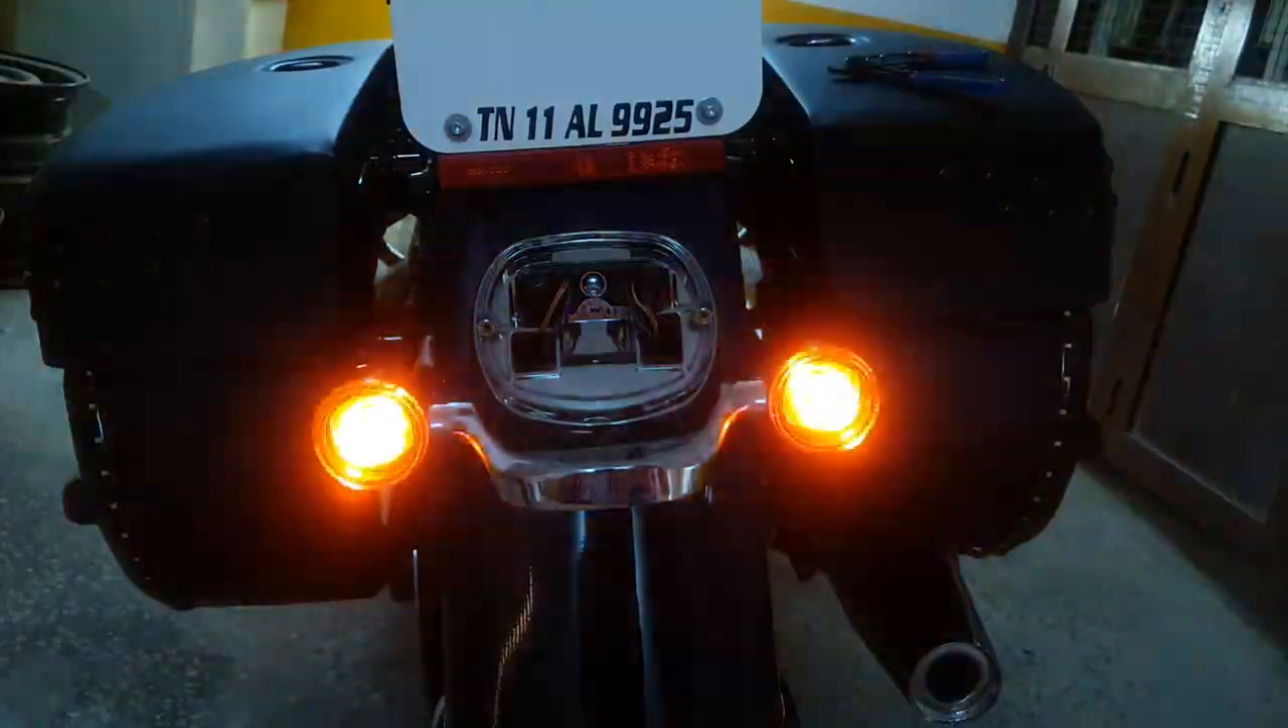We have just done the connections for the left and the right indicators so the LED bulbs are fixed there.